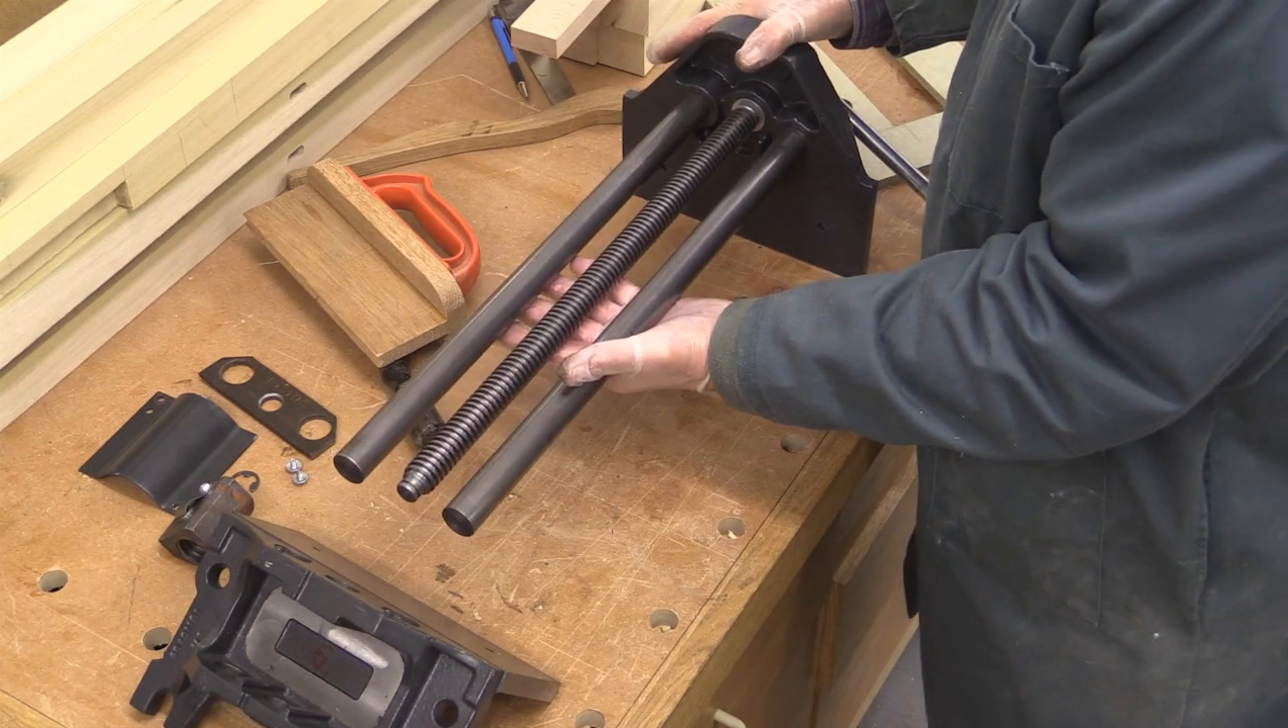So, we now have the rear plate, which is the one that's fixed to the bench top, and we've separated it from the rest of the vise mechanism.